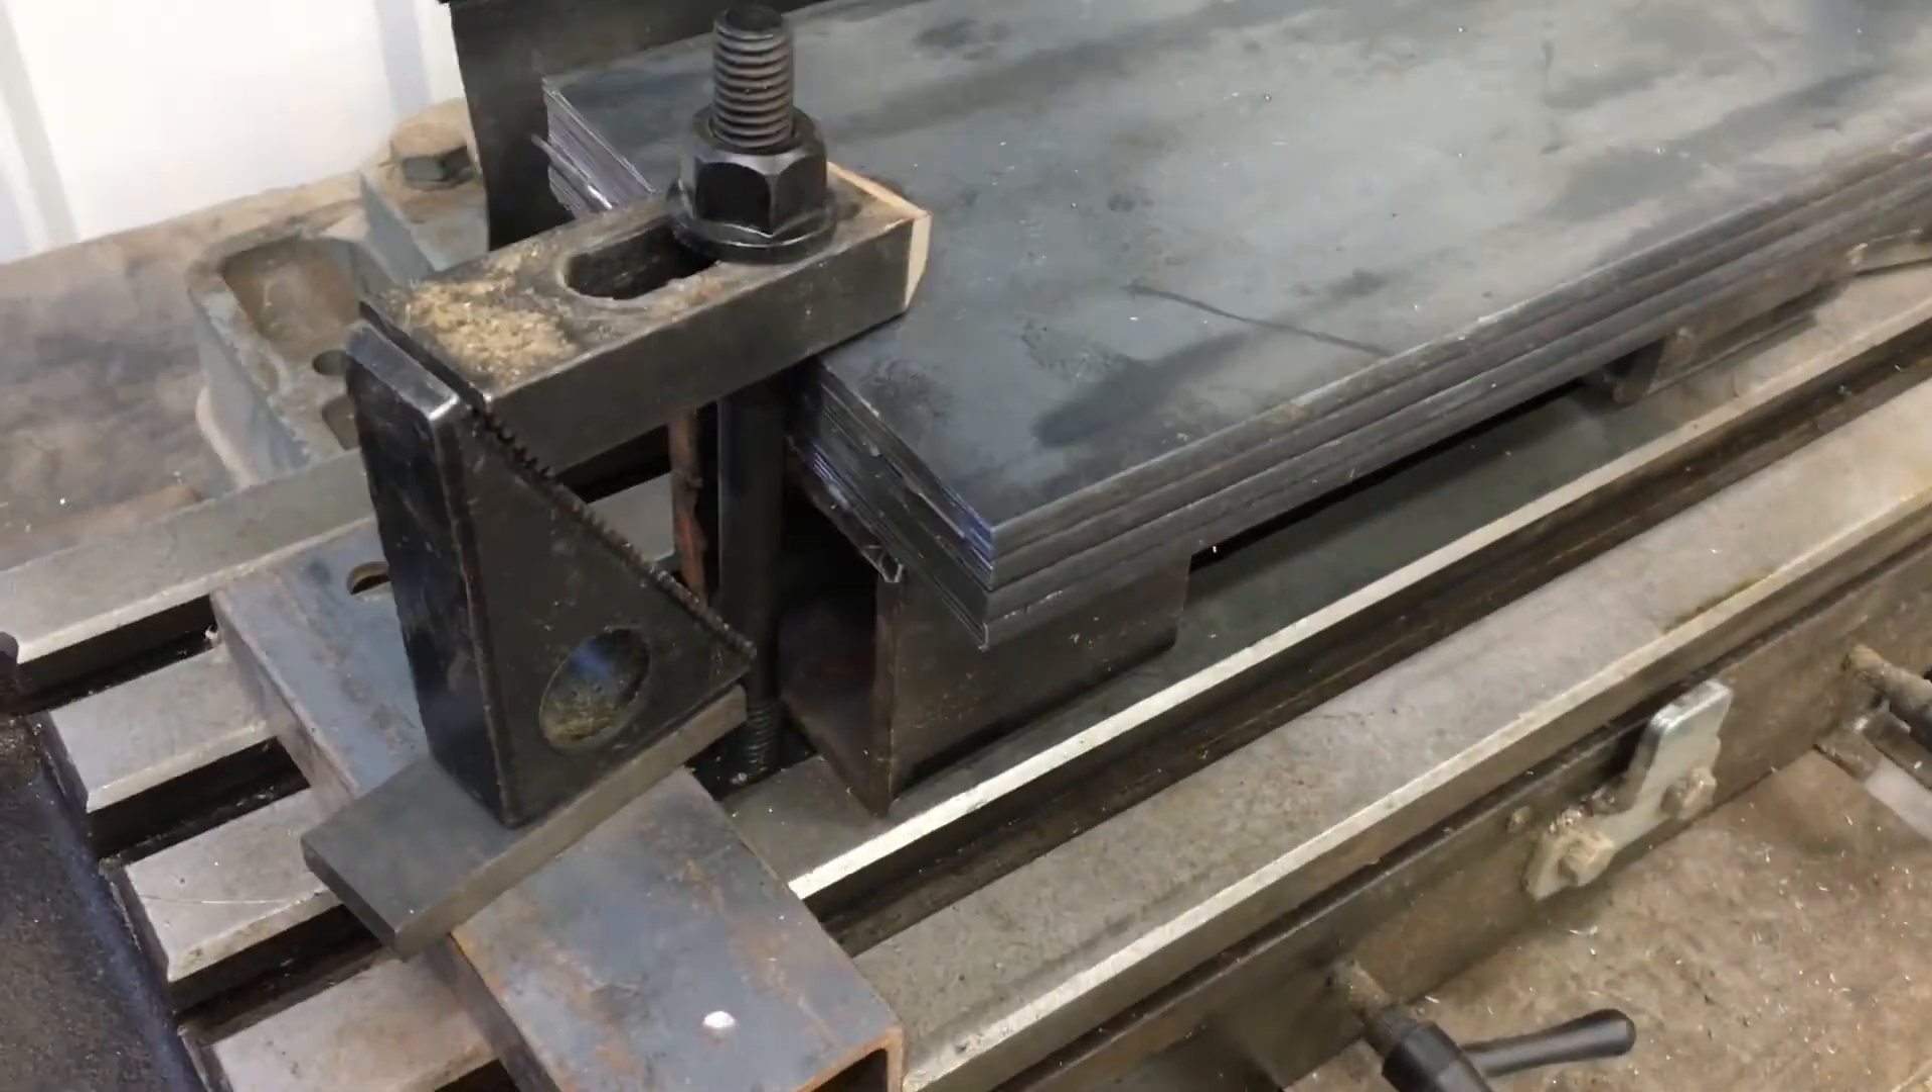Okay, here we have the four pieces of the quarter inch plate mounted up on the table of the mill and drill.